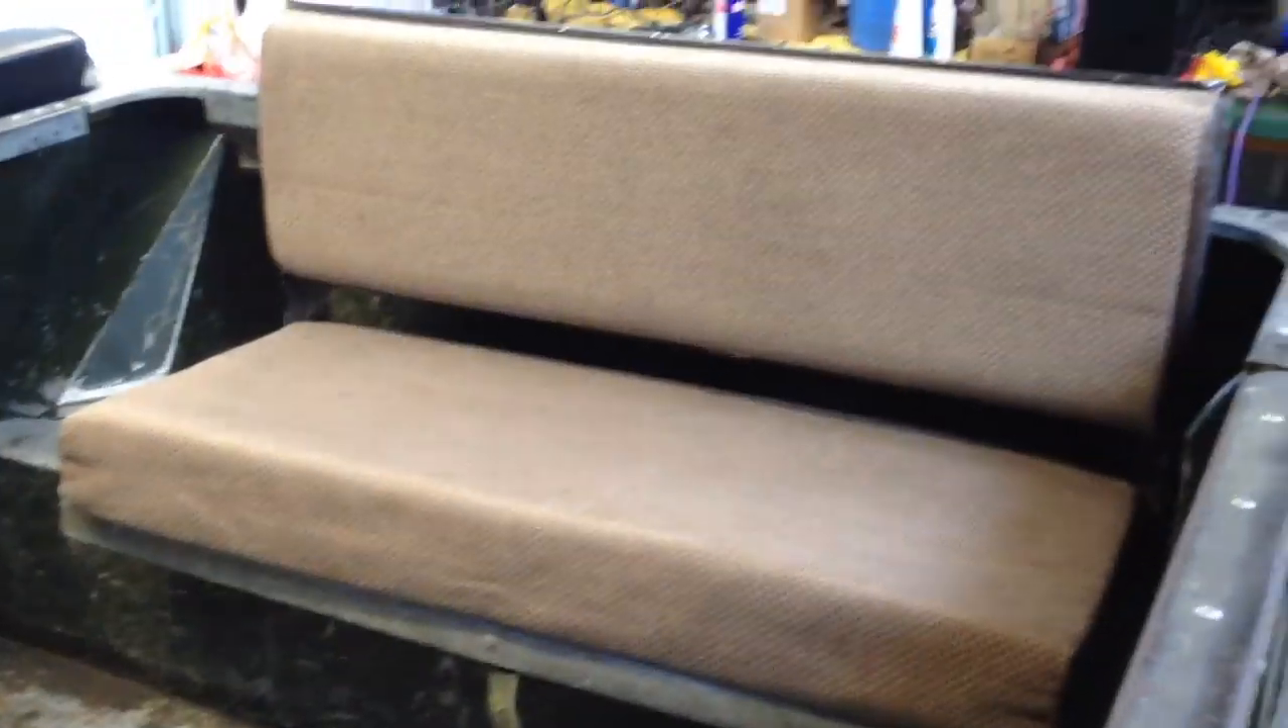The other thing I've done is I've put seats in the back.